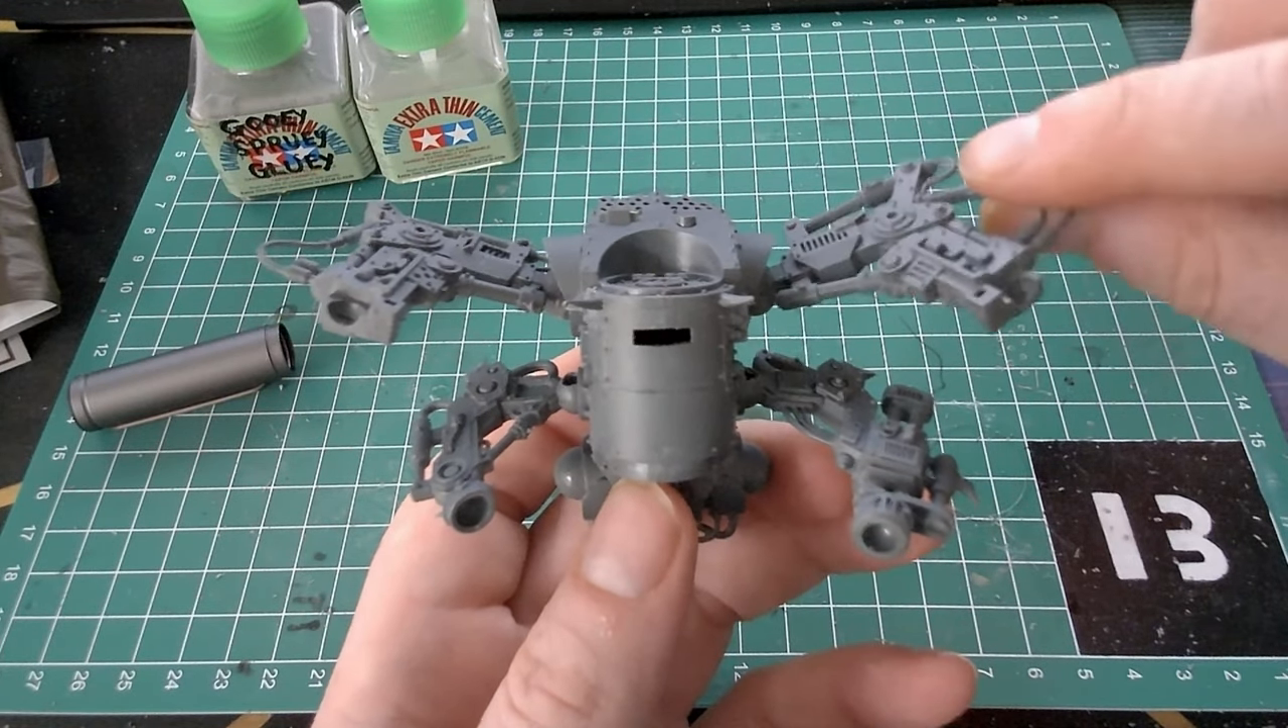And with all the arms done, and nicely magnetised, I popped them on the model, to have a look and see how they would operate.